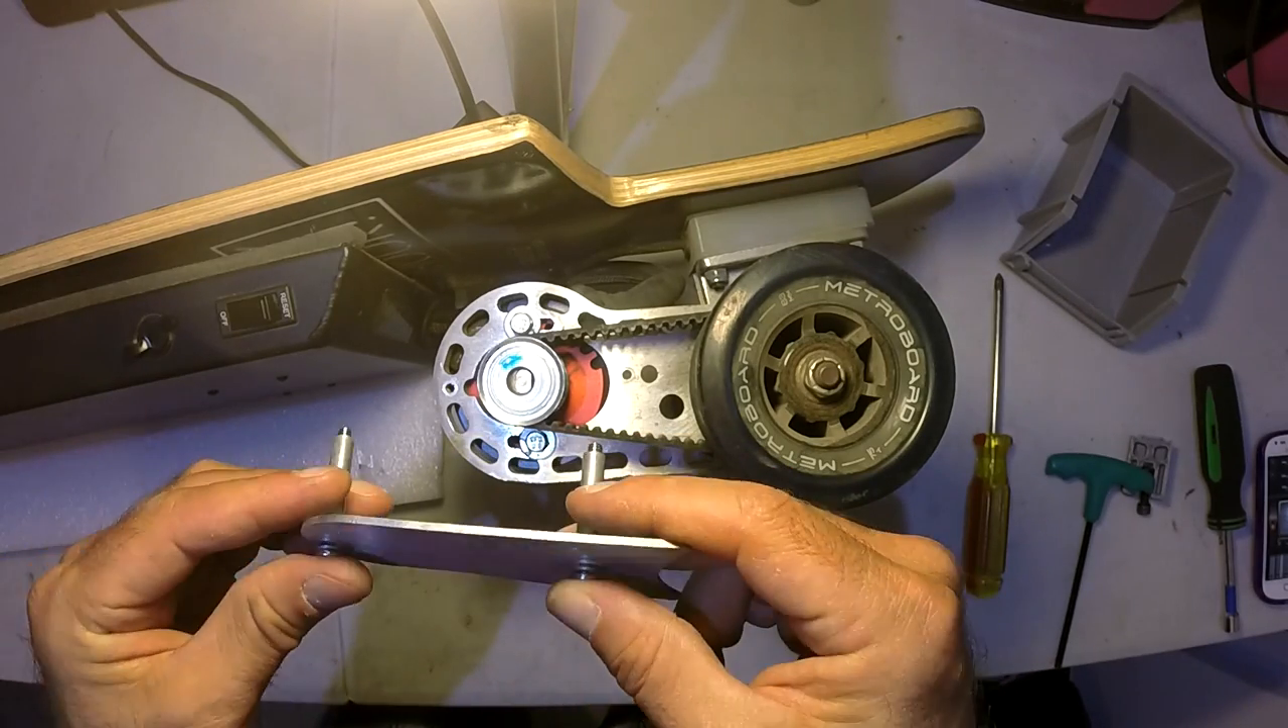The only remaining step is to go ahead and put the transmission cover back on.